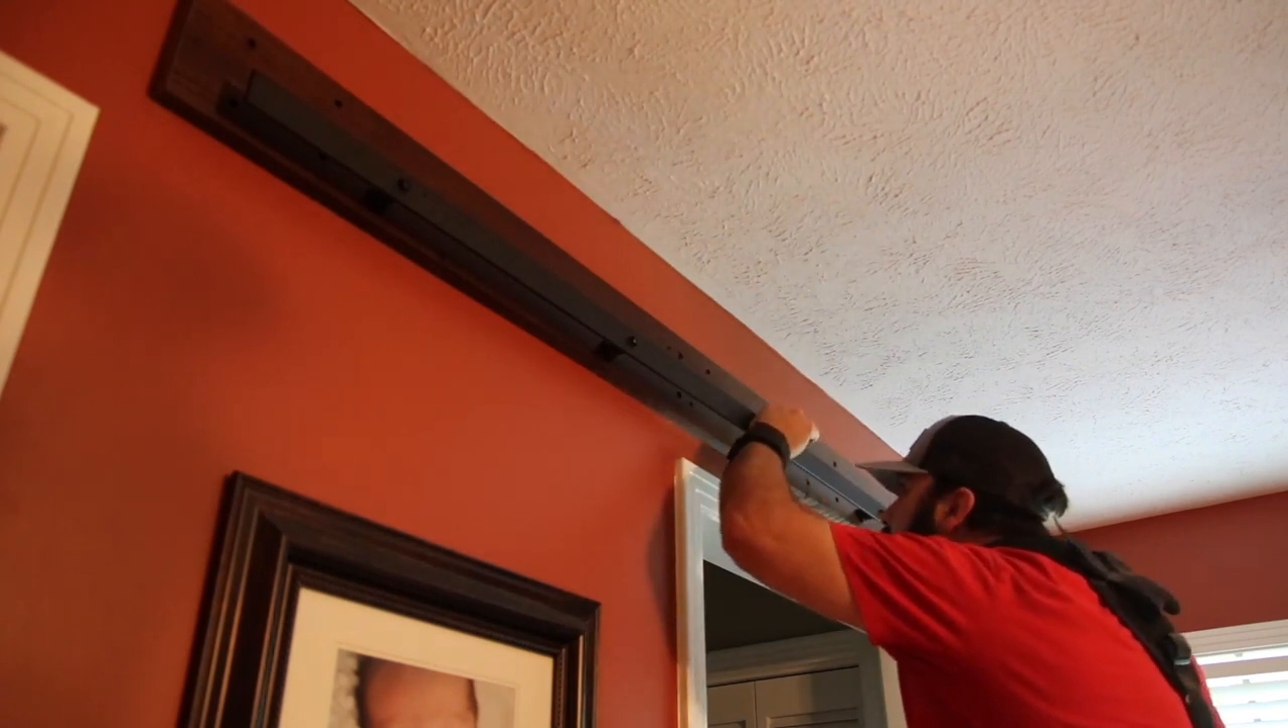I've got the piece of wood on the wall there in the studs and so I can just mount this track to that wood and I'm I'm fine.